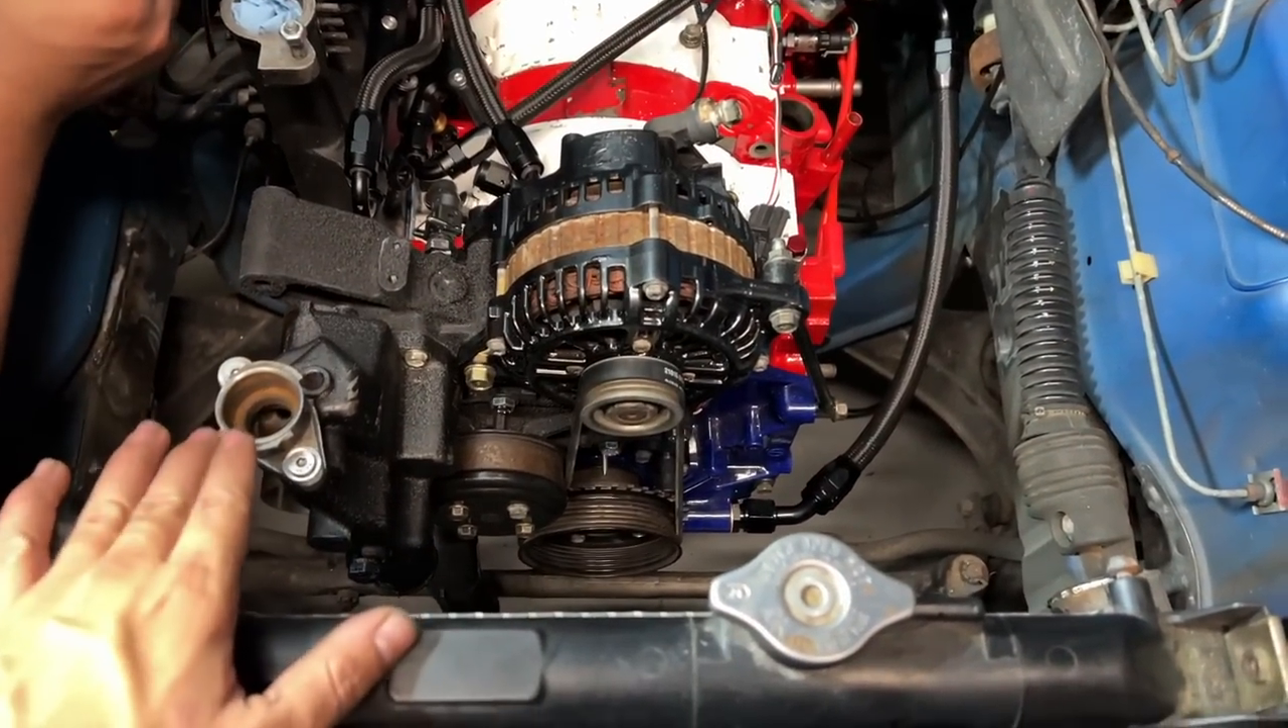We don't have any of the coolant lines yet, actually, though.